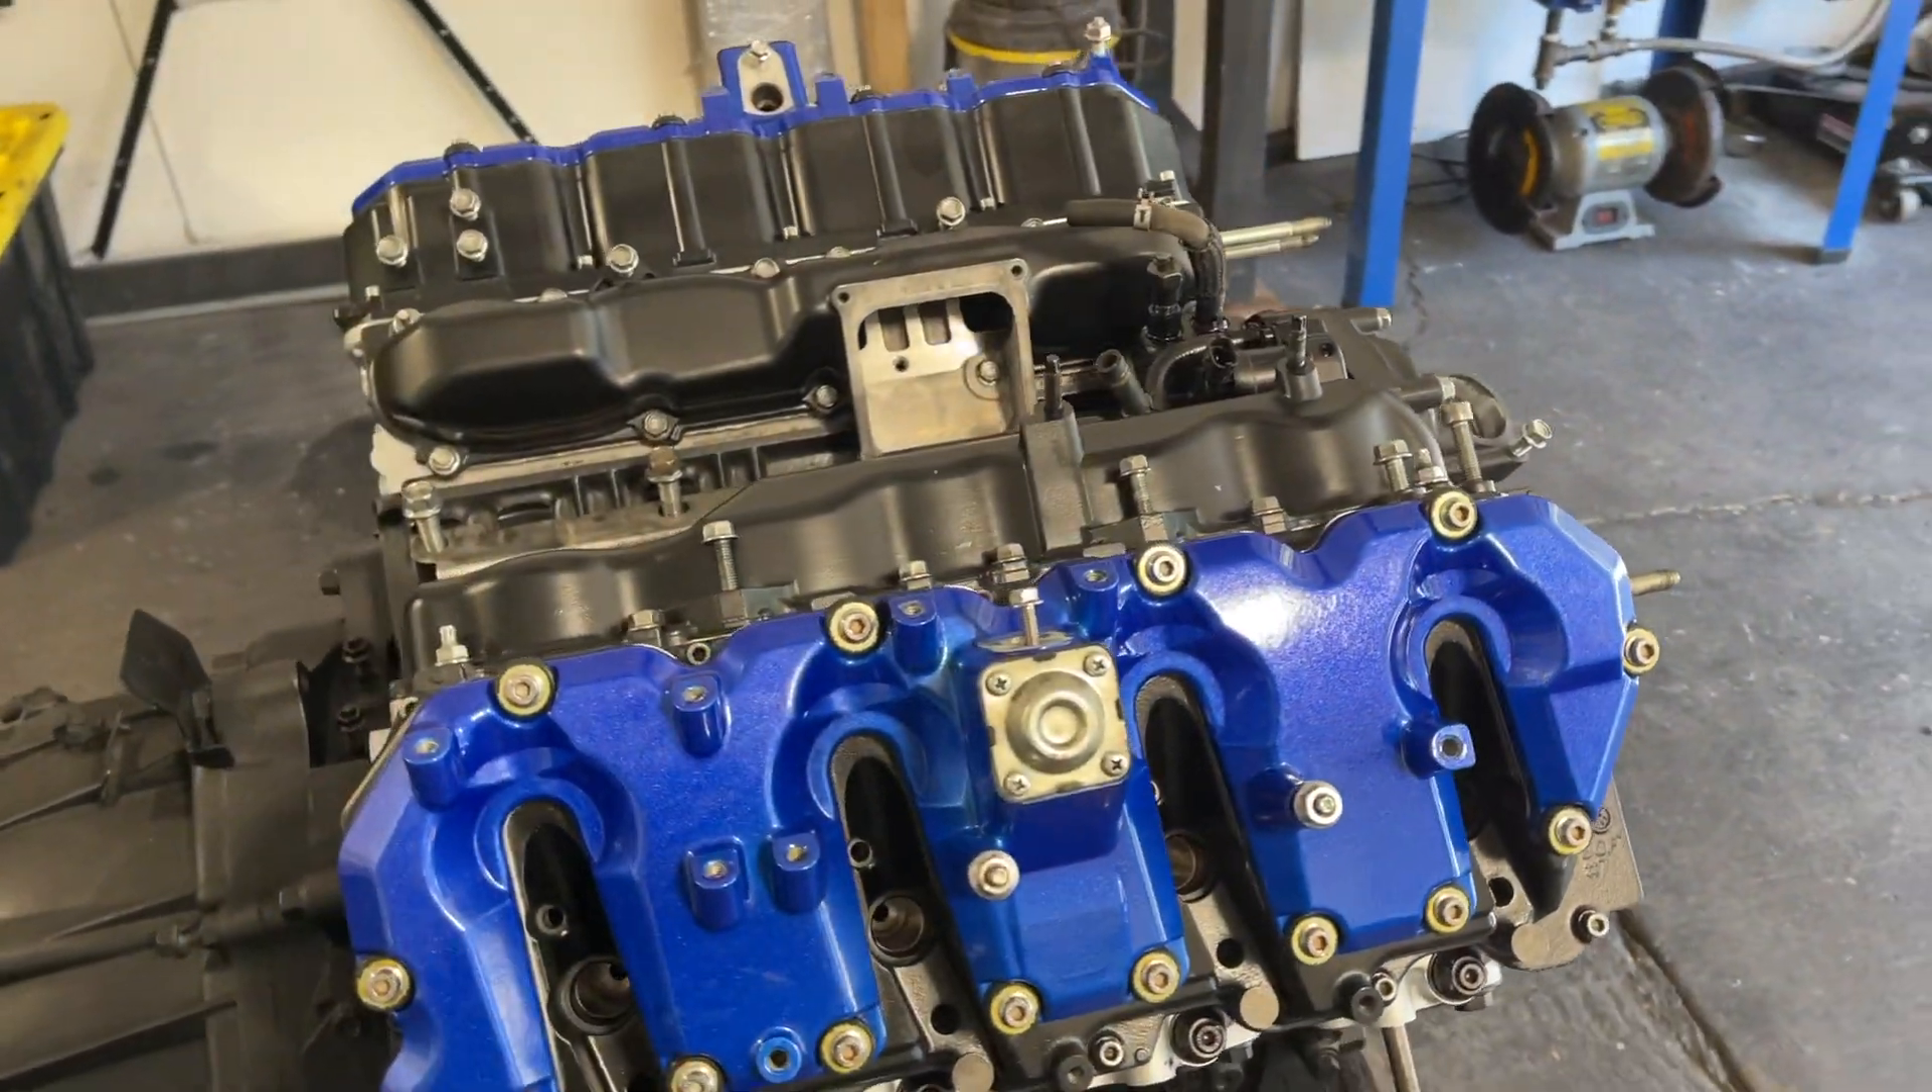All right guys just like that we got the intake manifolds on and both upper and lower valve covers on and man that looks unreal.